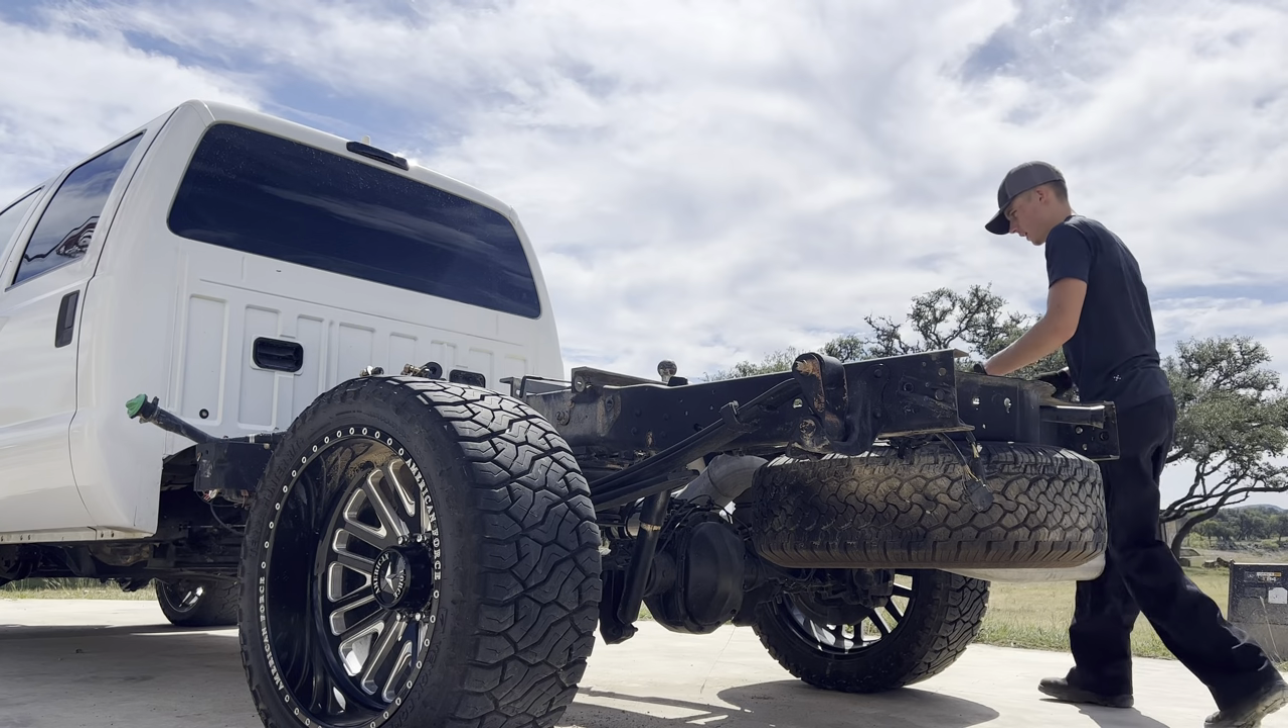And as you can see, we already got the whole rear end with the receiver and everything taken off and ready for that blank canvas to lay that flatbed on there.